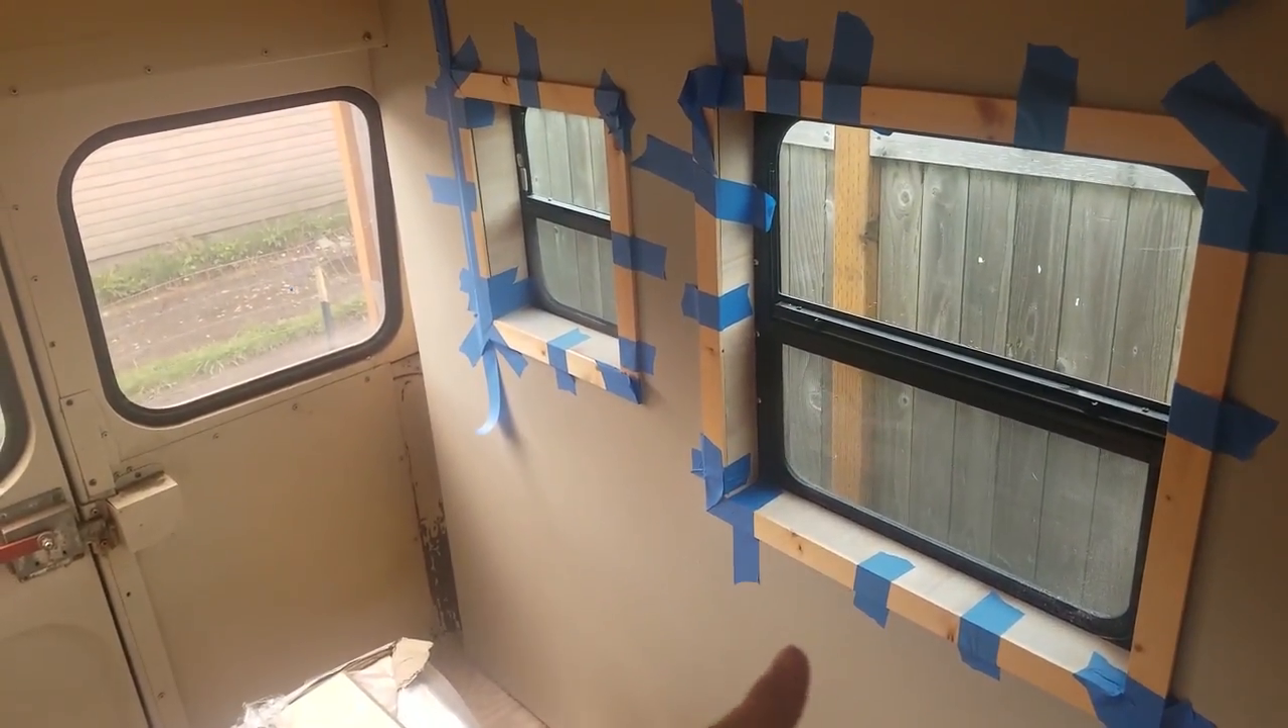Okay so all of the frames are on.